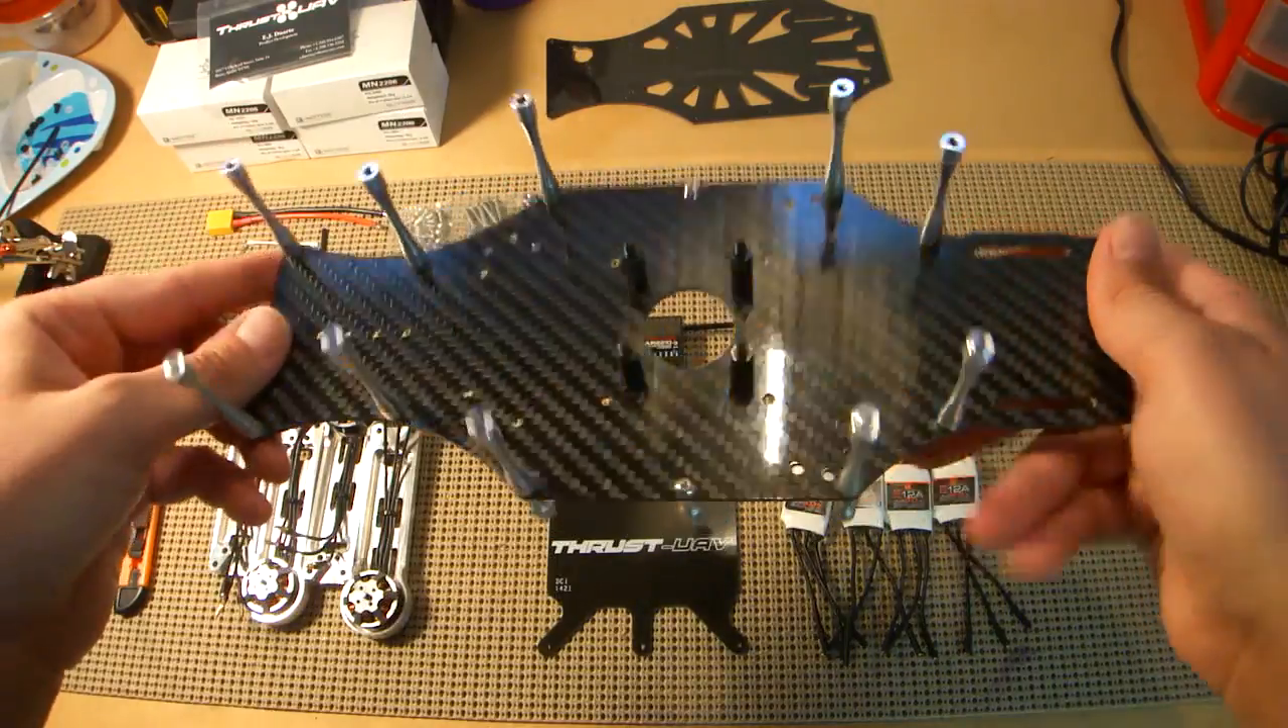The upper standoffs have all been mounted. The flight controller standoffs have been mounted on there.